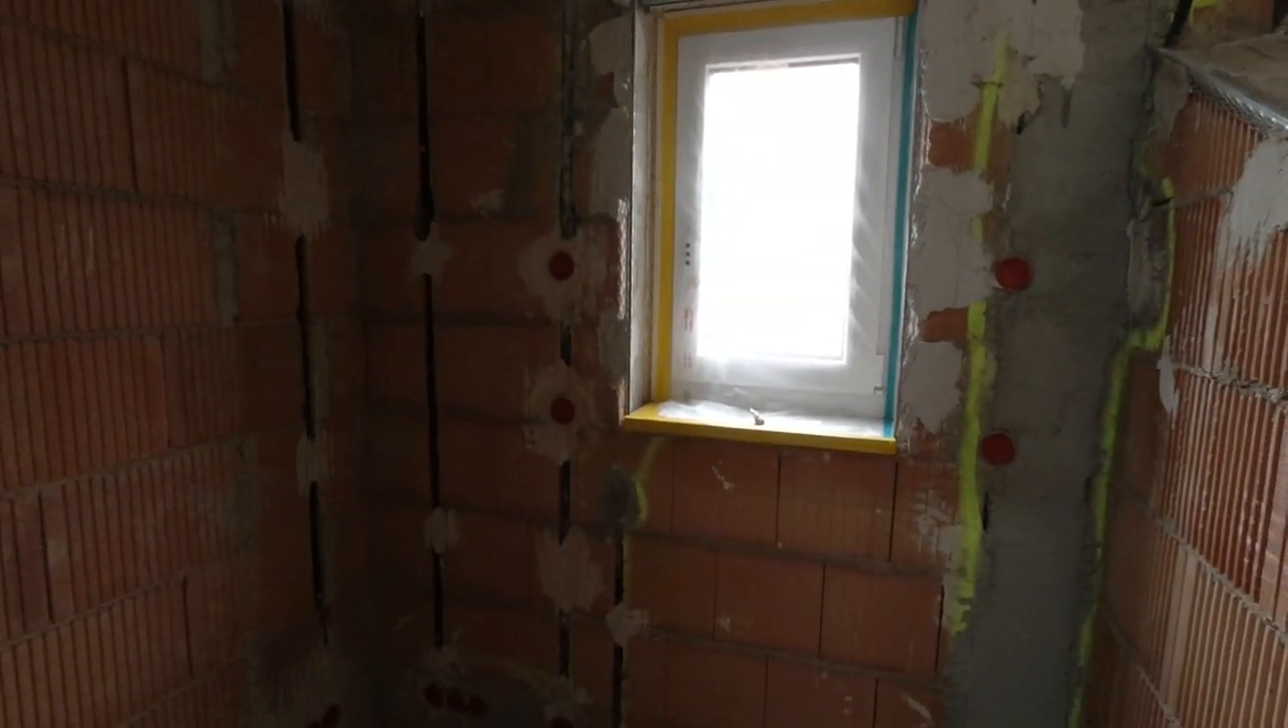Also wir haben jetzt überall Fensterbänke, die eben hier mit eingebaut worden sind.